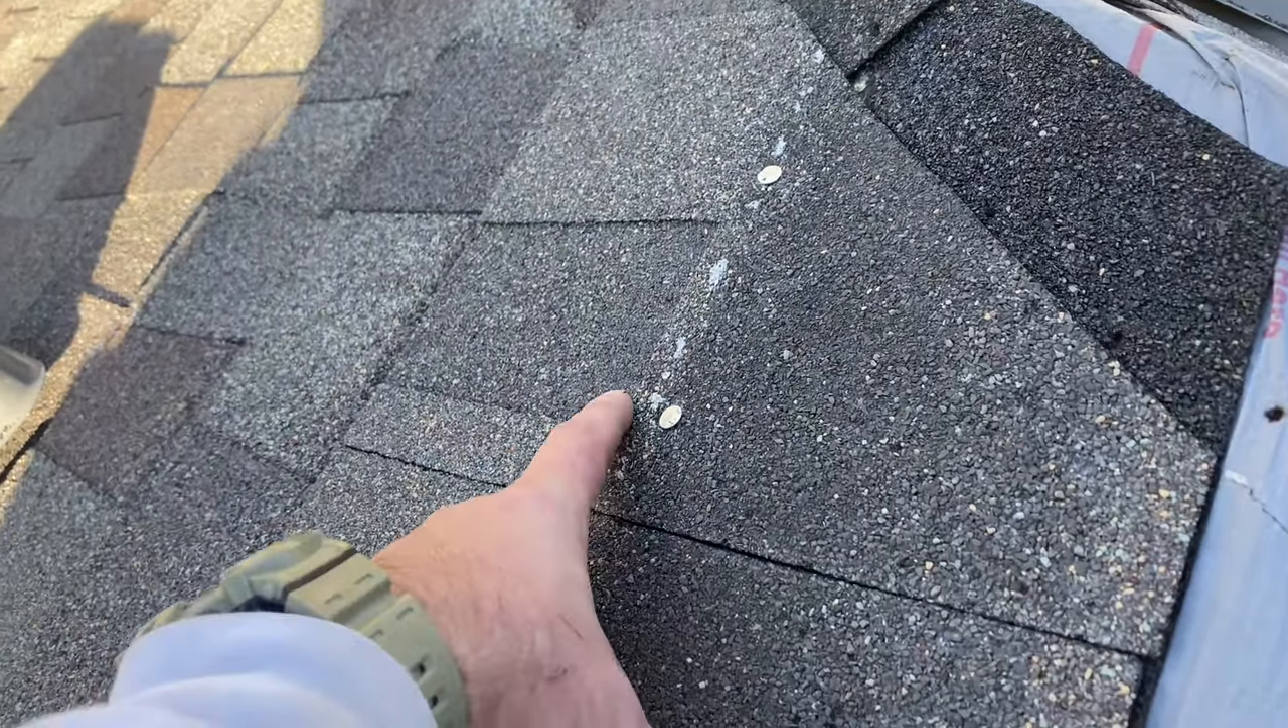I've put two nails down that chalk line right behind that chalk line.